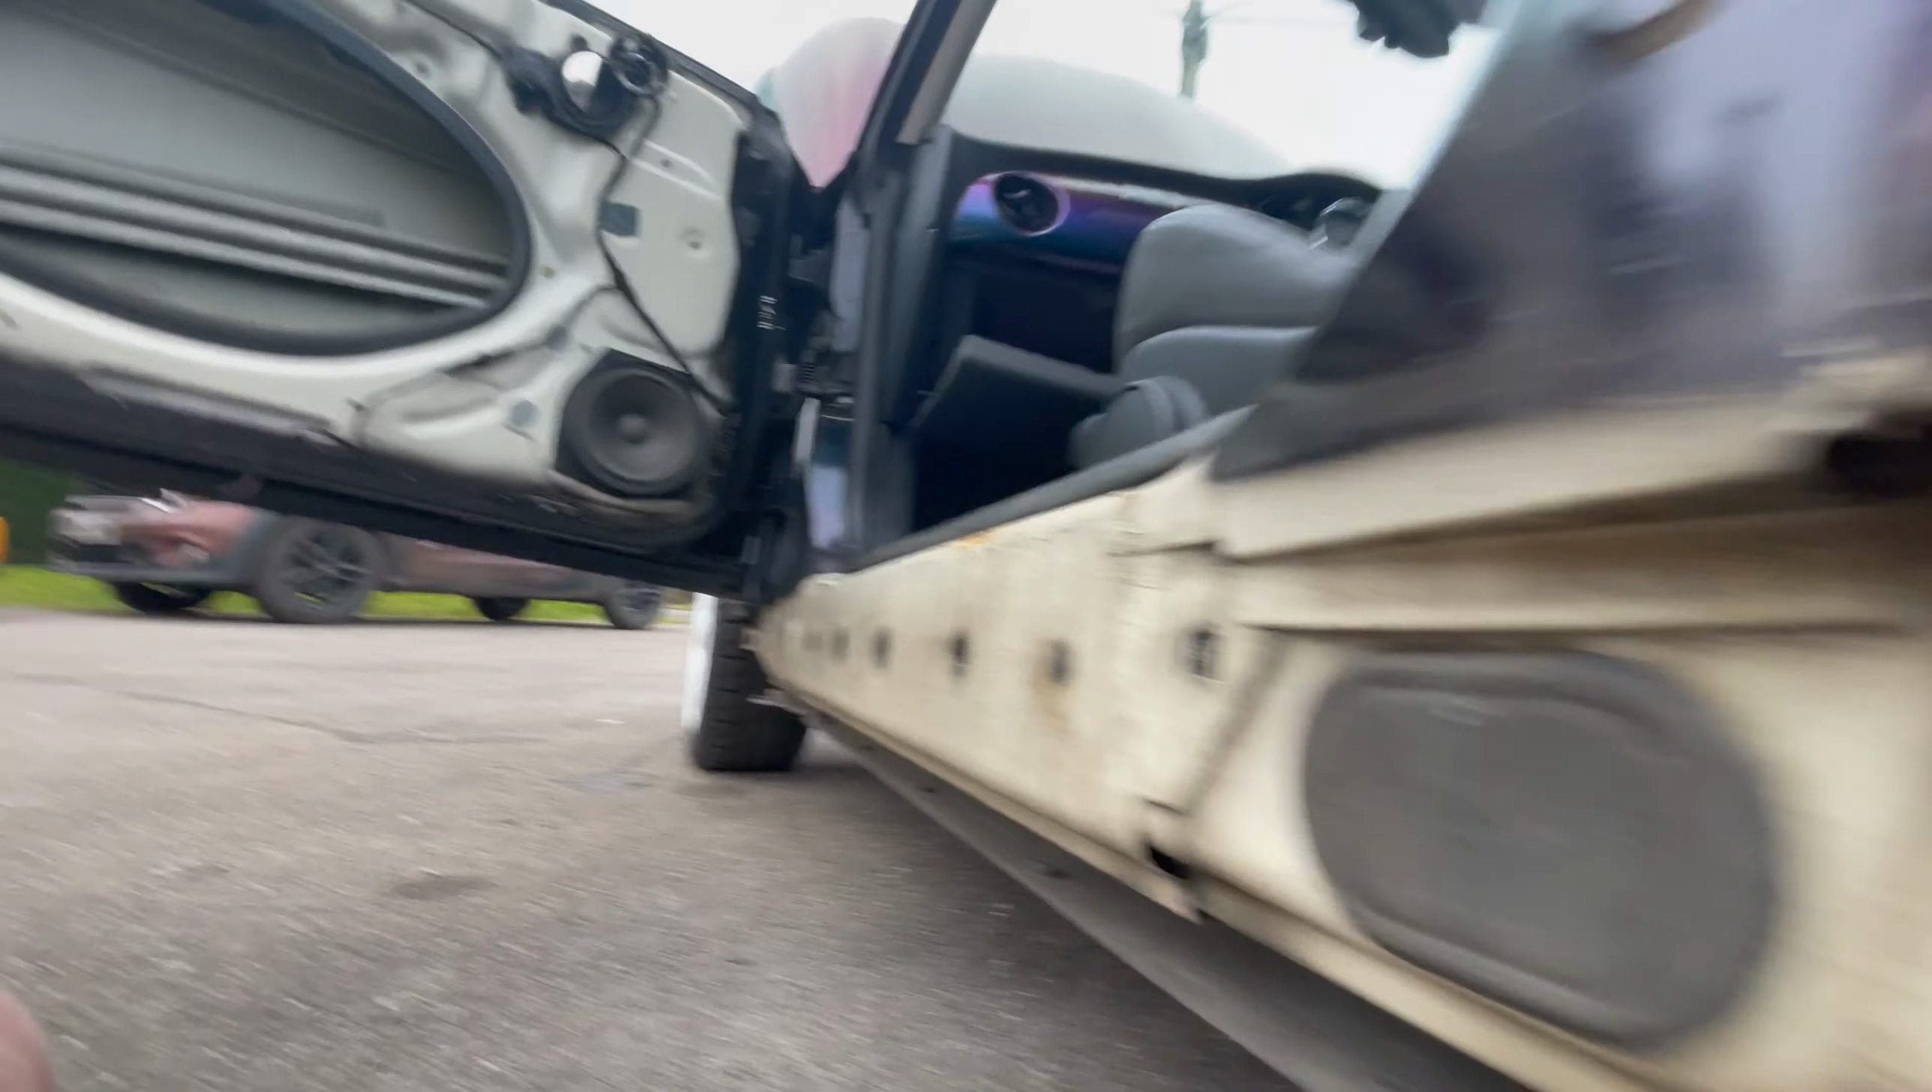Okay so that's the skirts off the car.